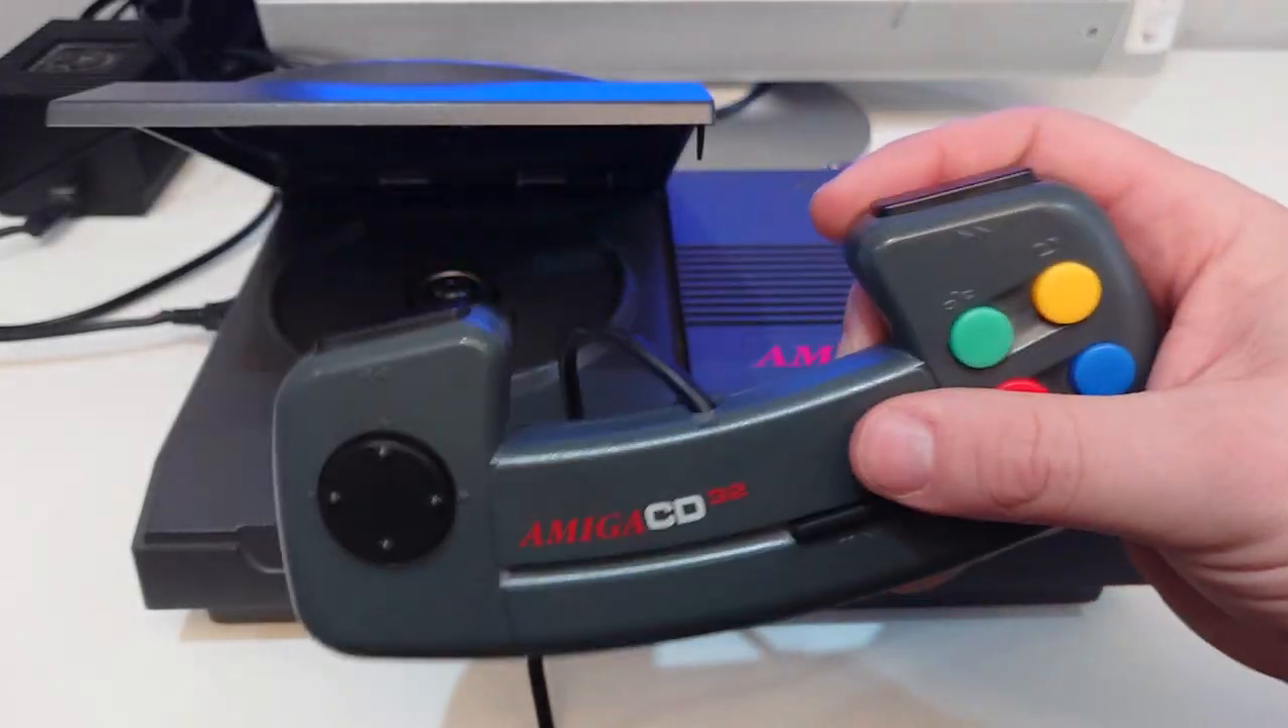So we have the controller back together.